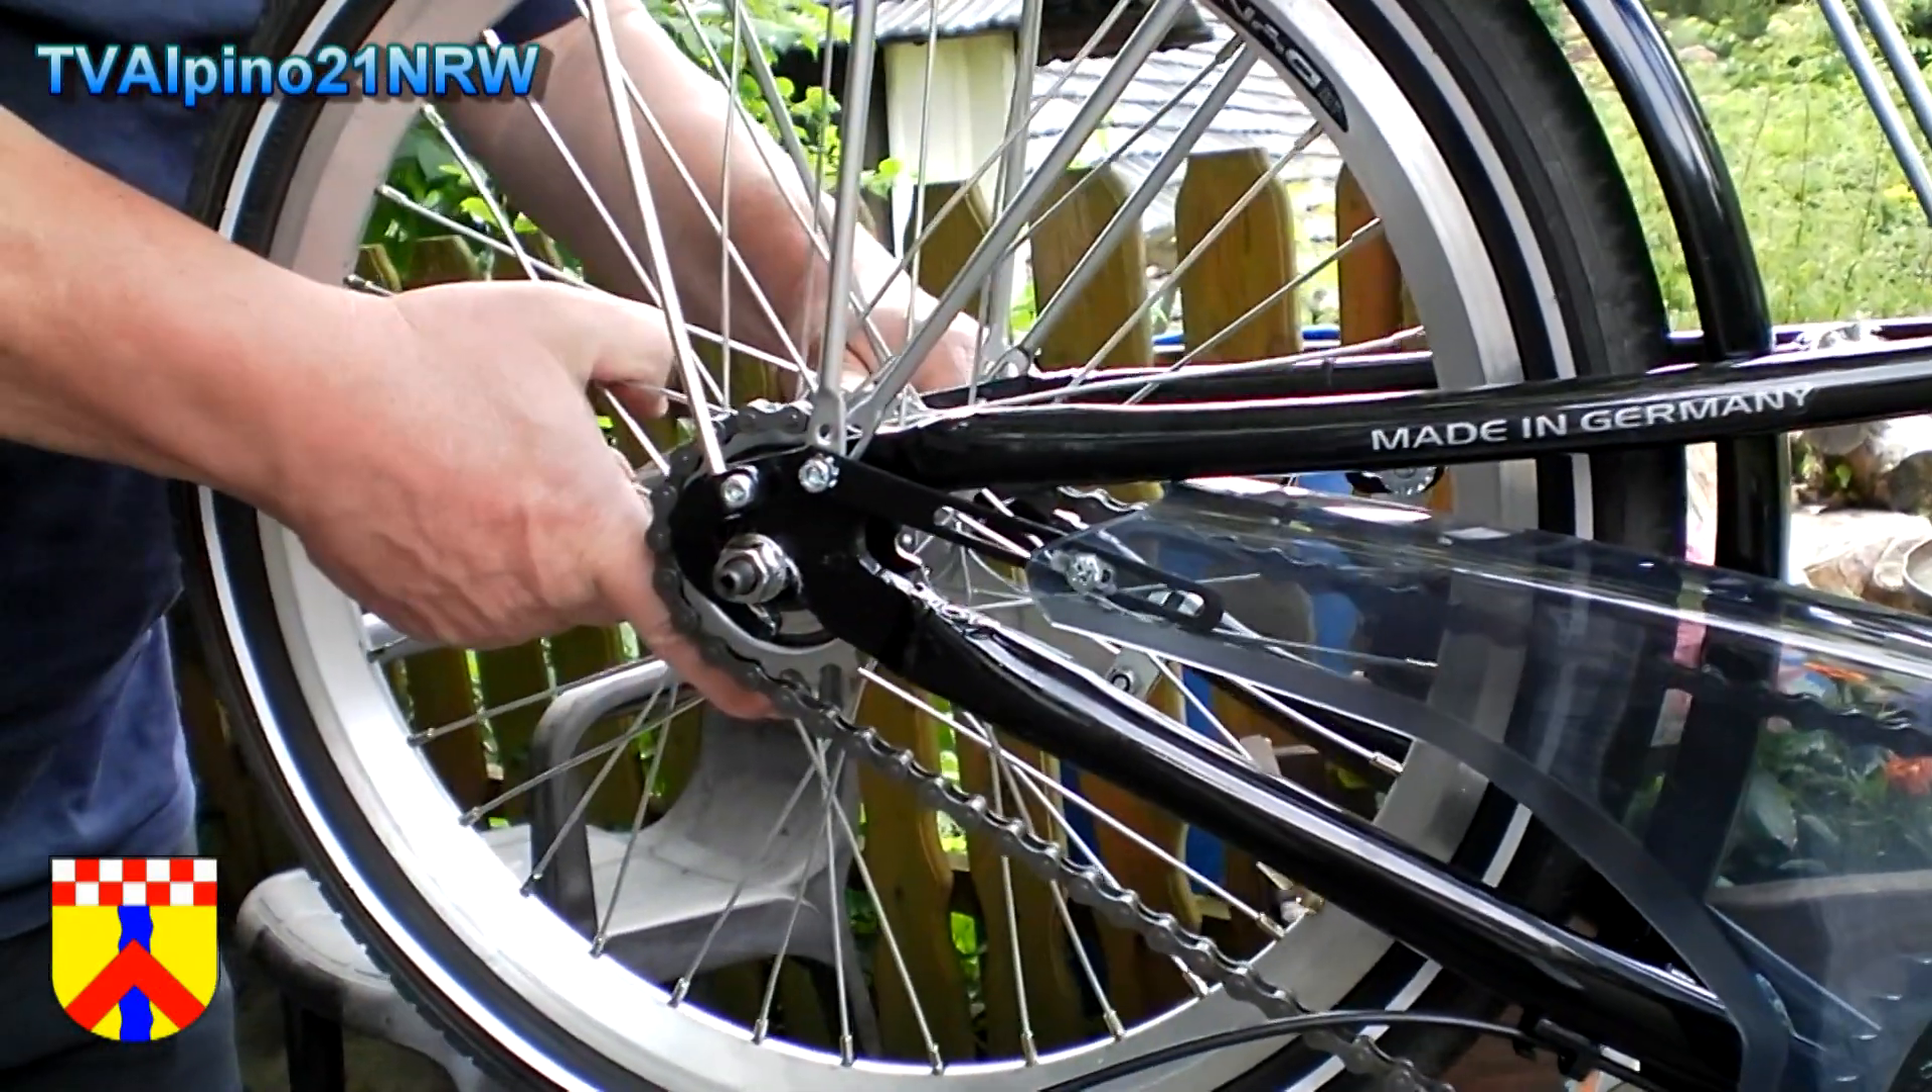So, jetzt haben wir das Rad wieder drin.